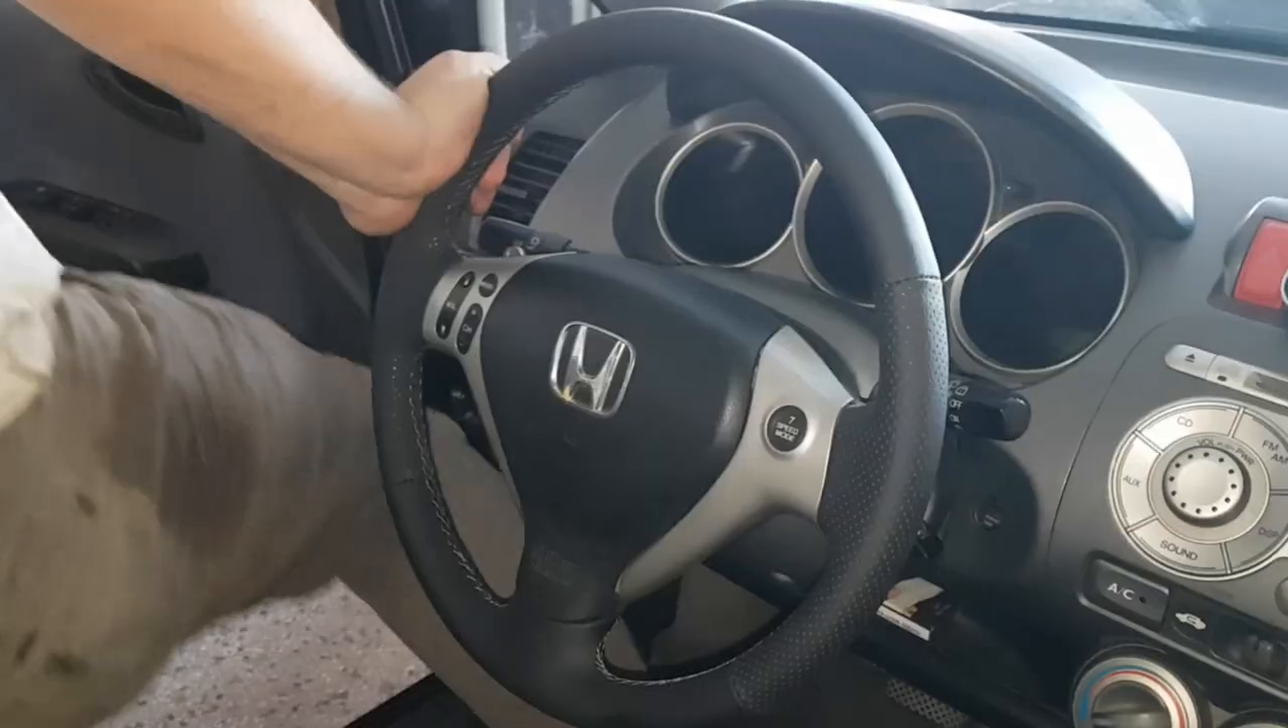Evet direksiyonumuzu yerleştirdik. En son vidalarını takacak.